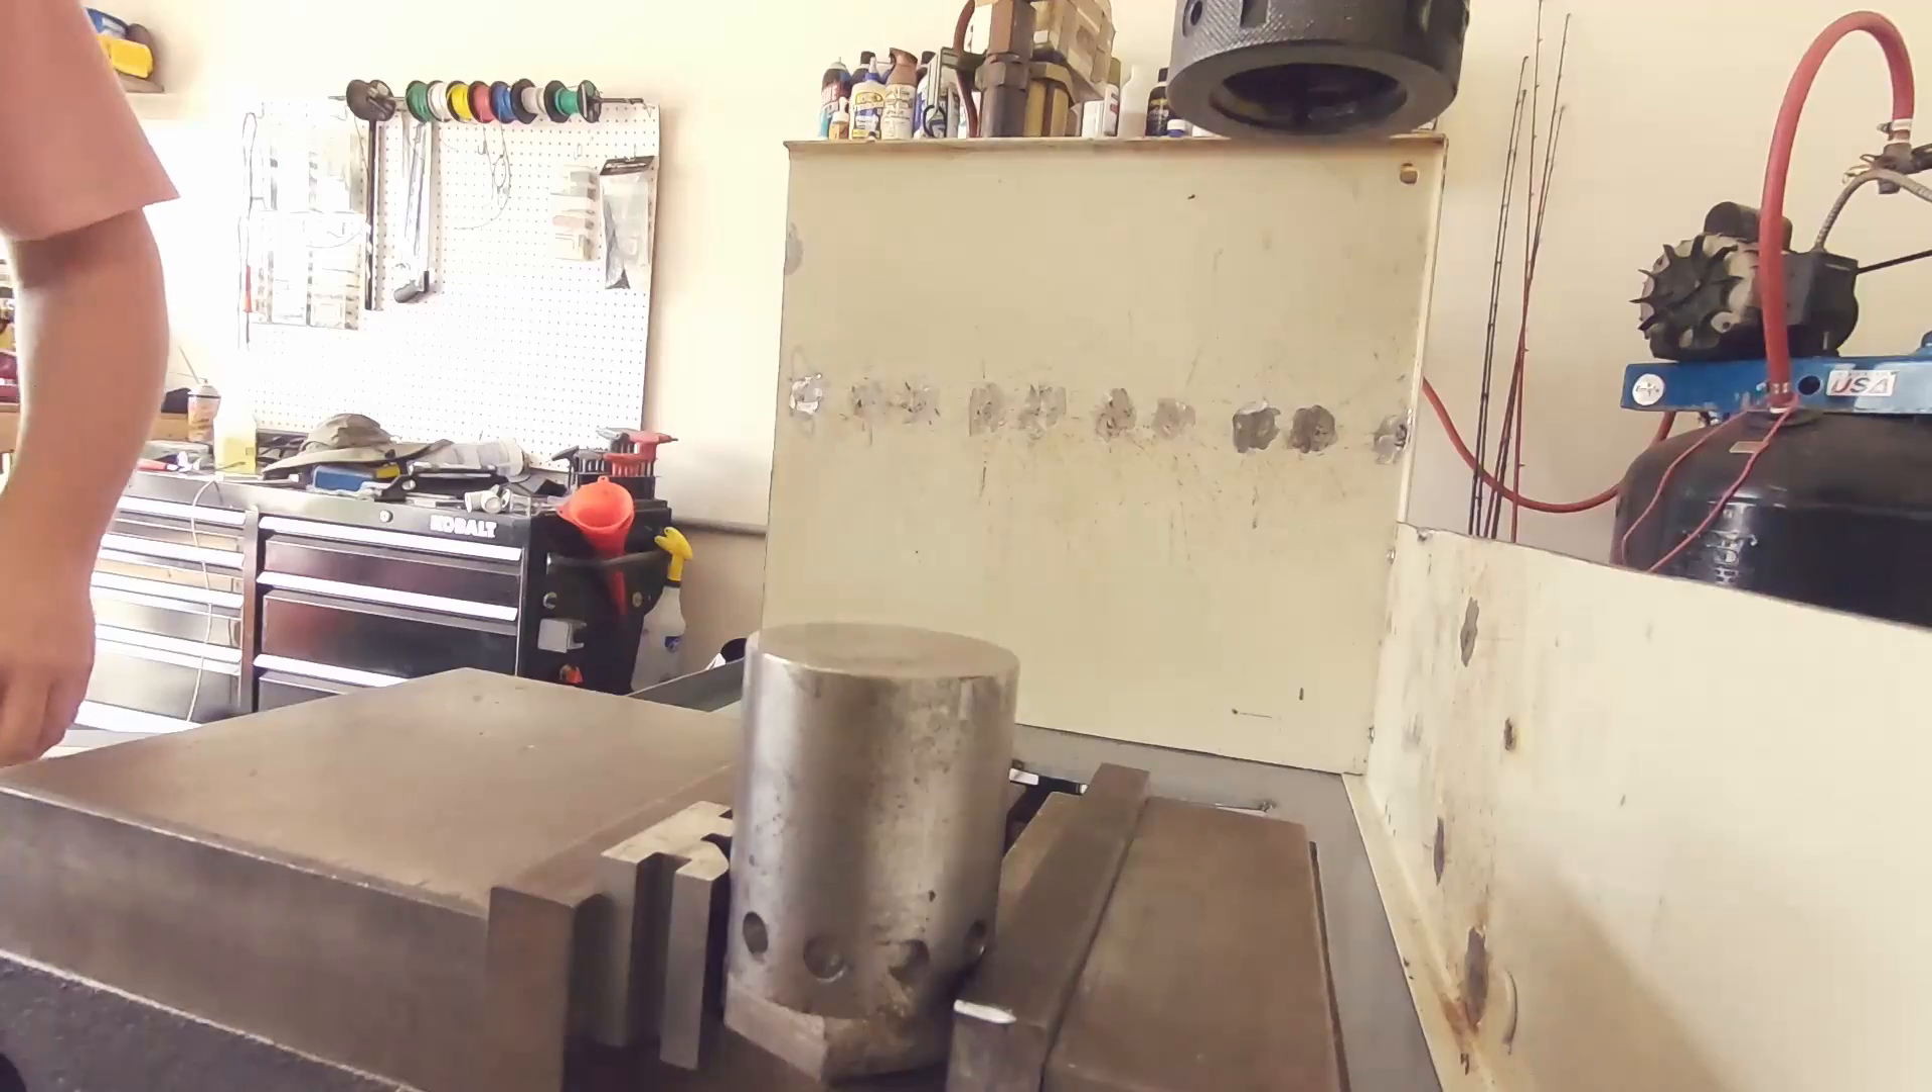All right so I got my piece of stock fit in there.